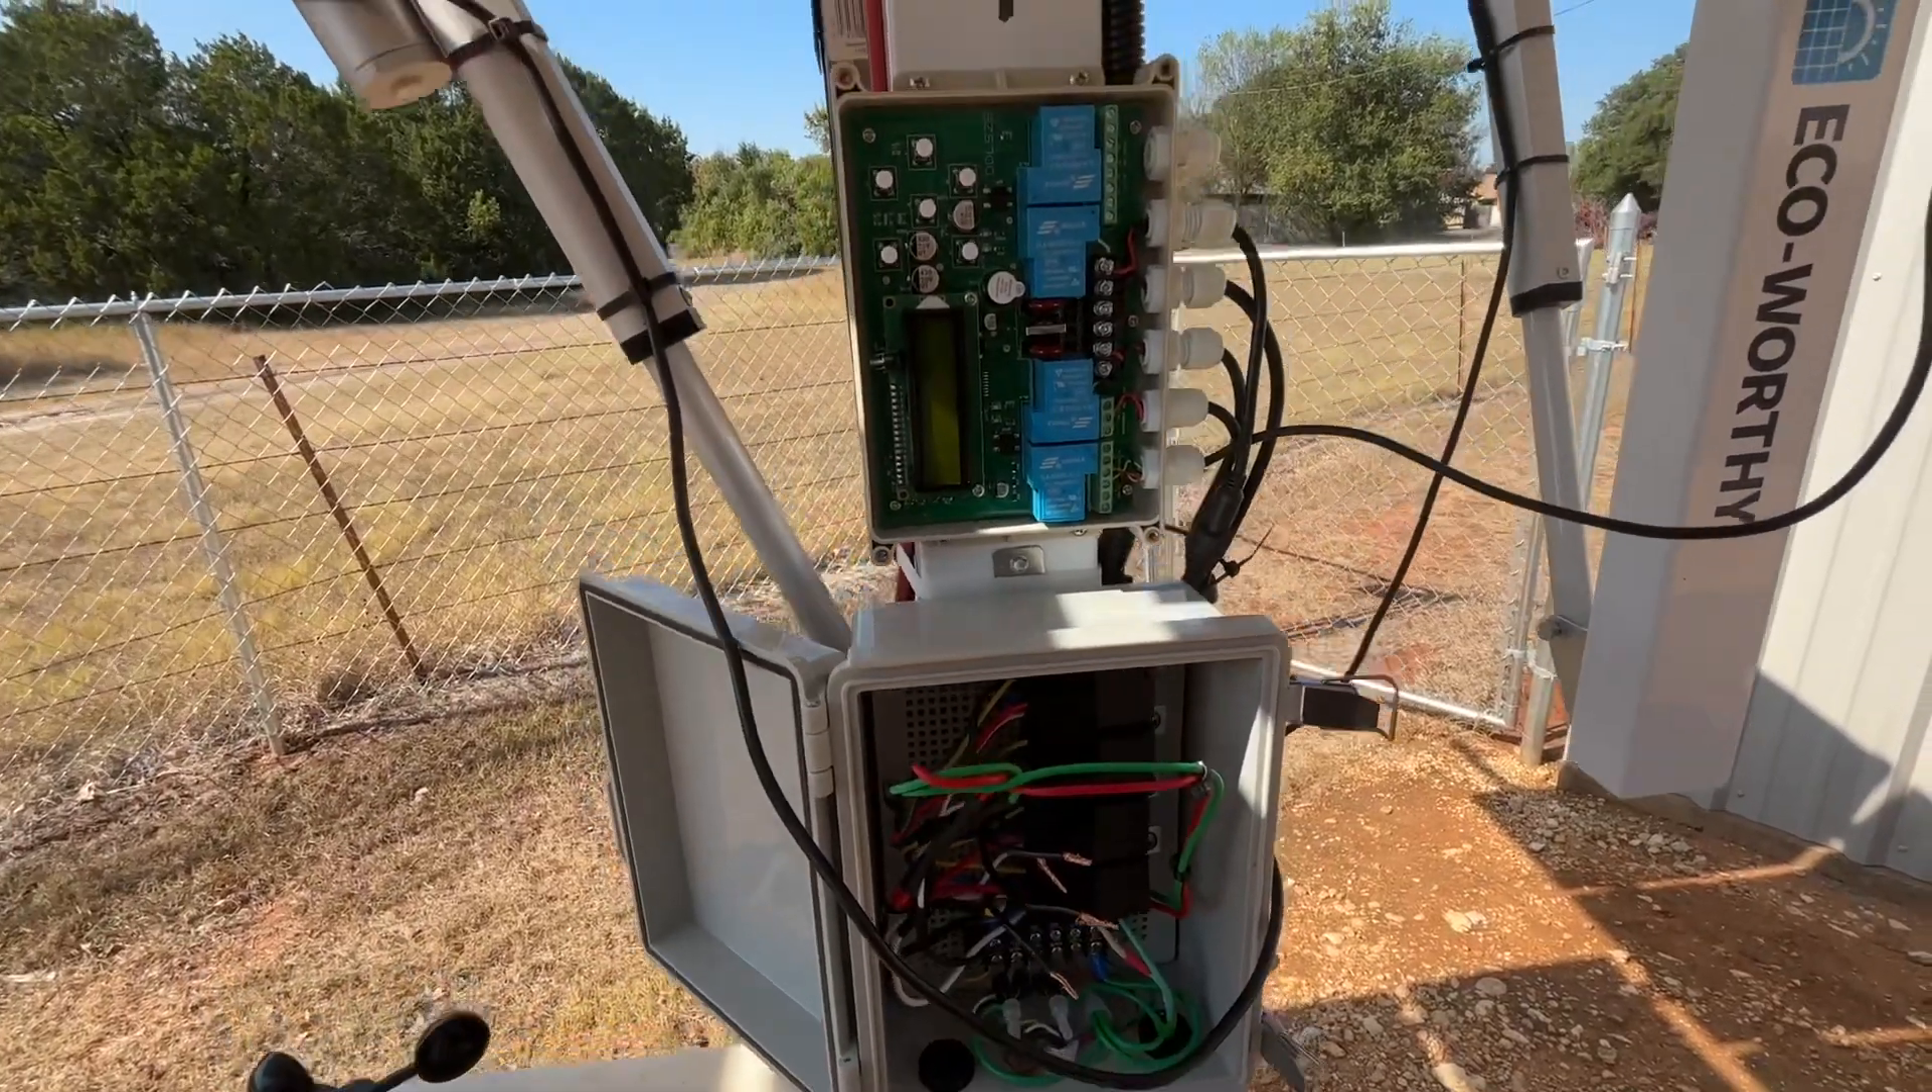I've disconnected all the power, got my box mounted right below the control unit.